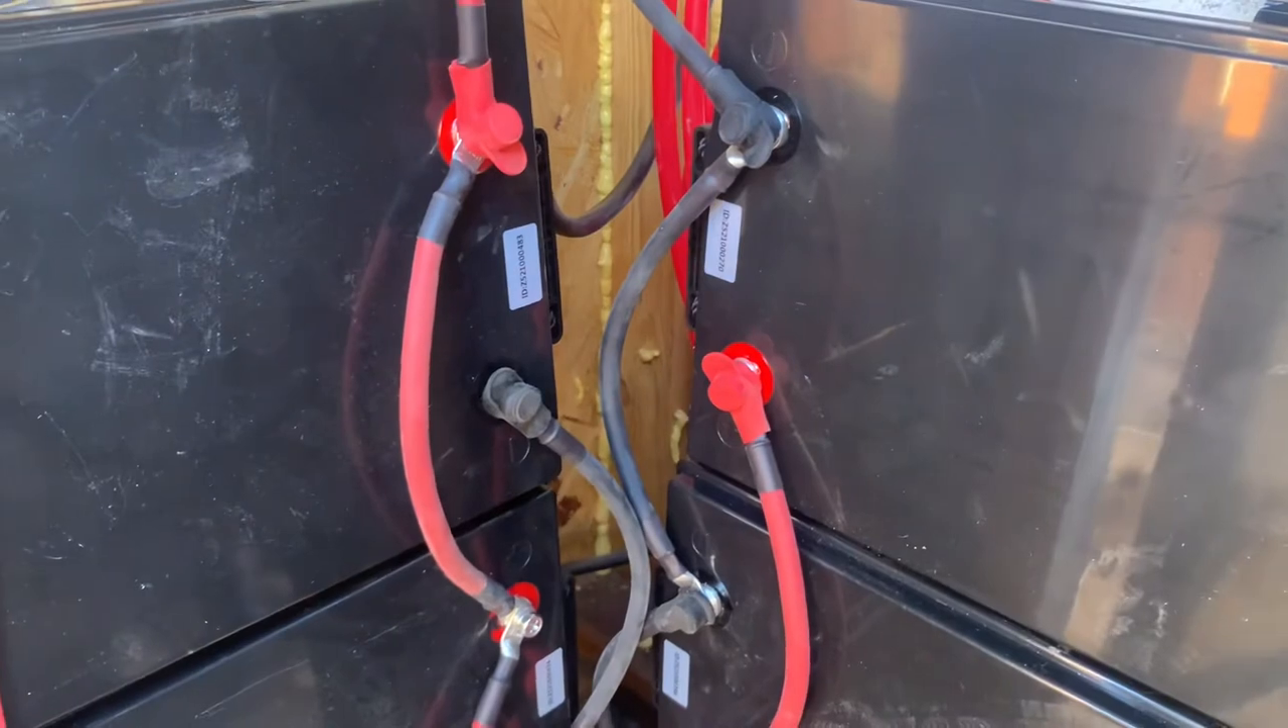I have these boots for the lugs. I'm missing a couple and need to get another bag.